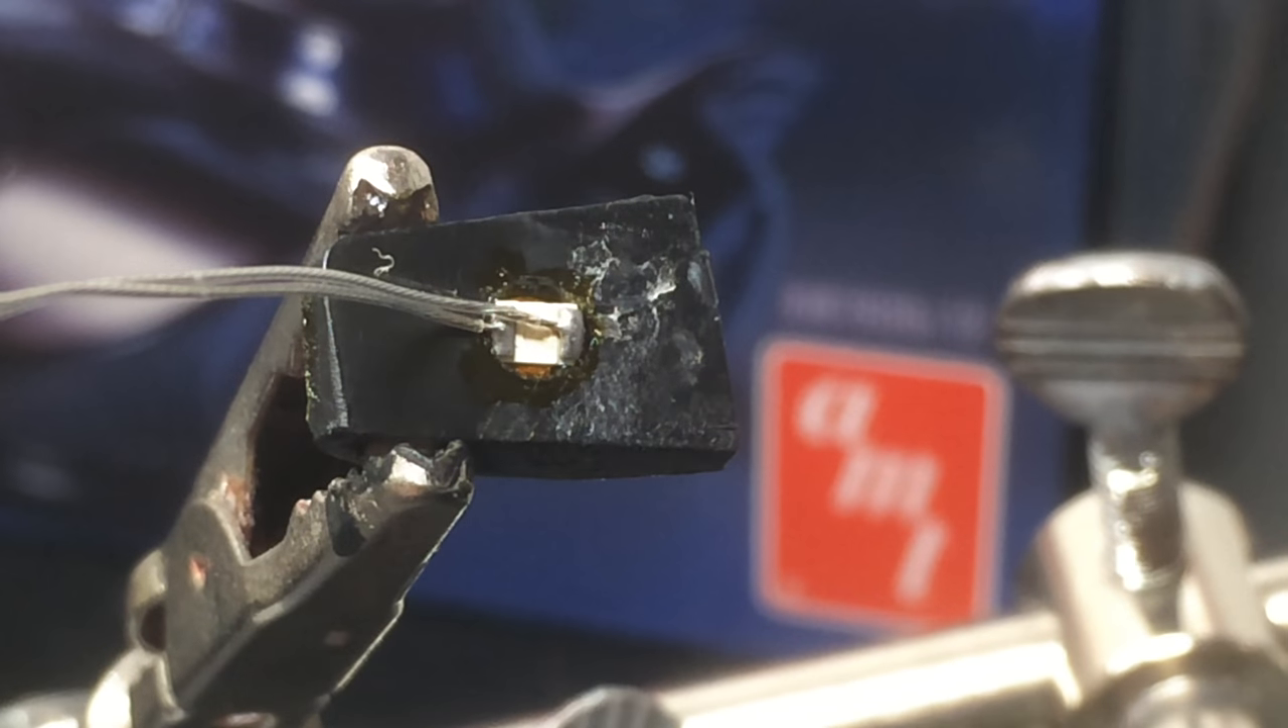The hole I drilled is large enough the diameter is large enough for the surface mount LED.